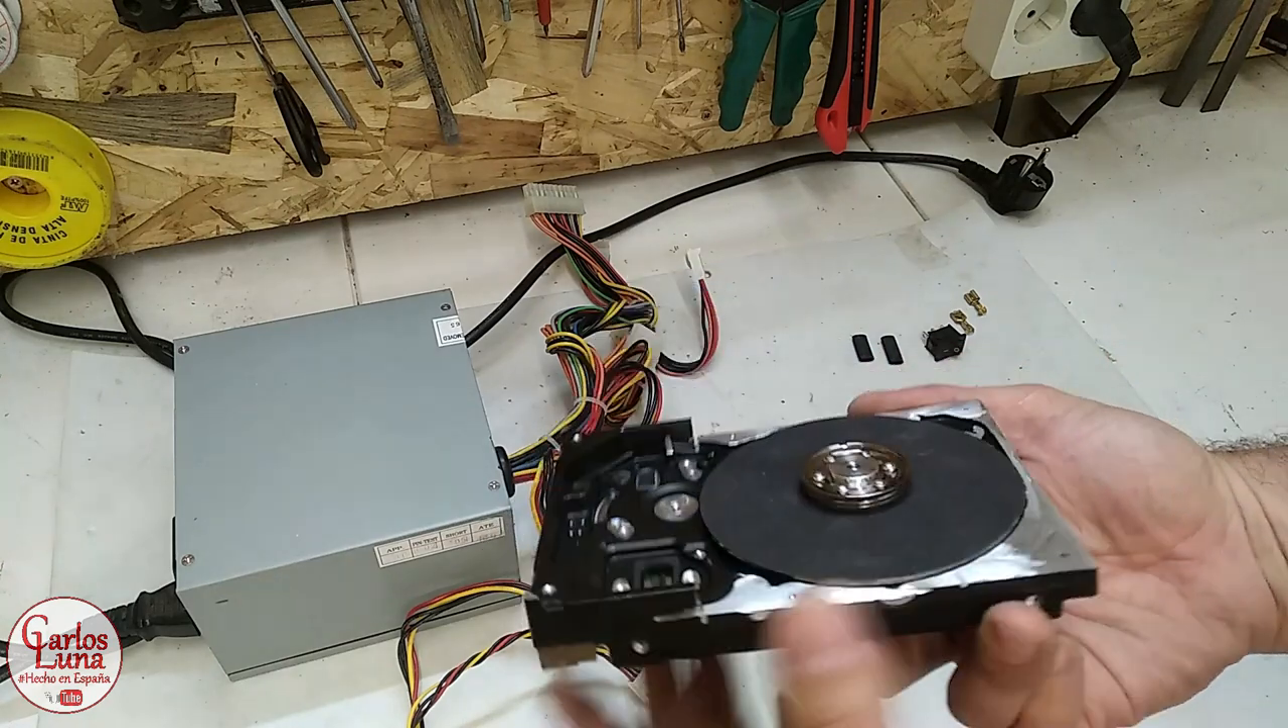Bueno, pues ya tenemos nuestro disco con la lija montado.